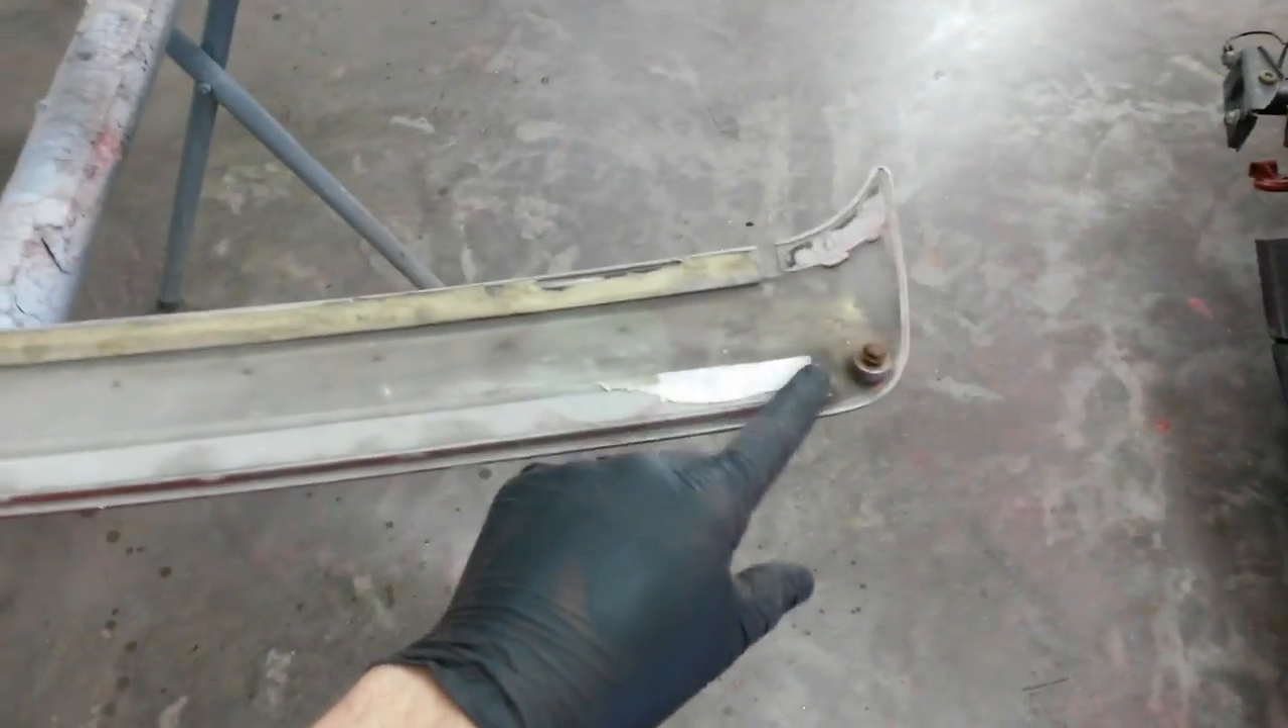This is a trim piece for a spoiler I've already taken it off.